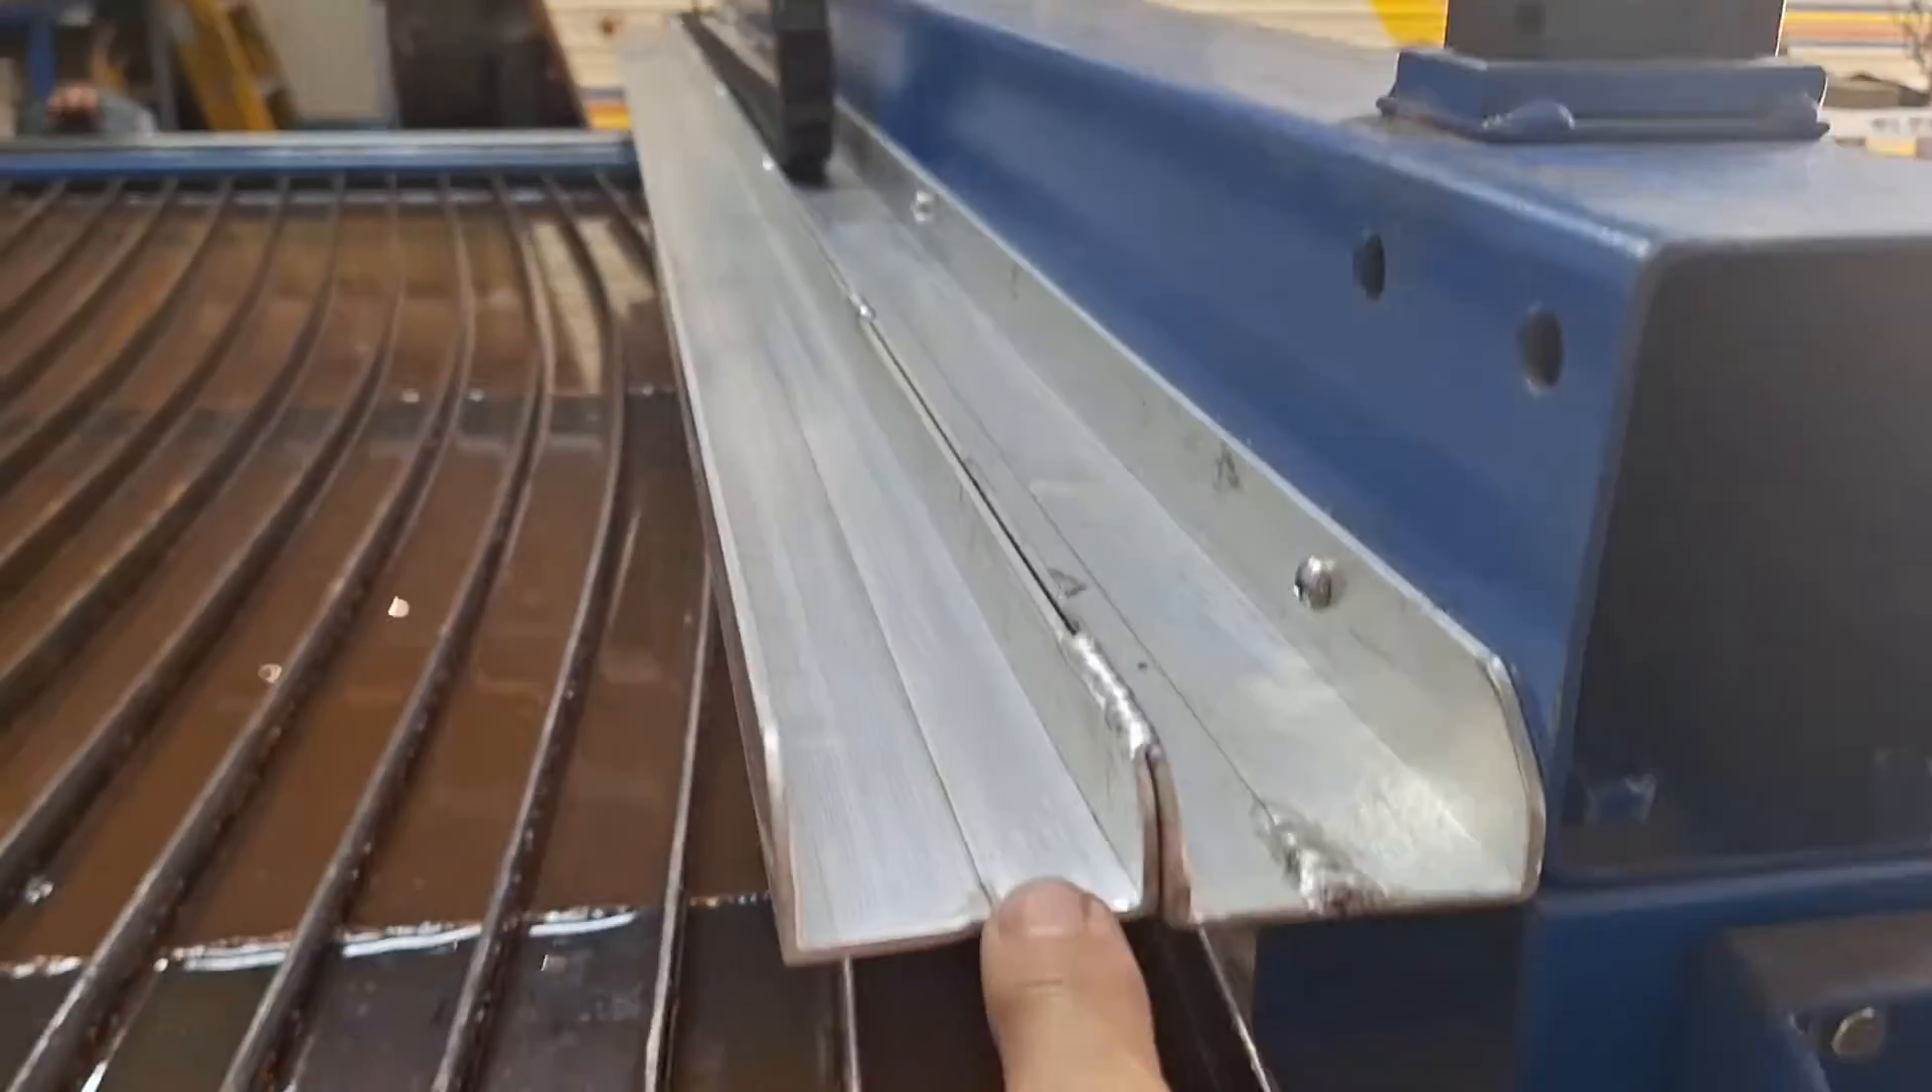I've now got these two separate channels welded together bolted back onto the gantry.